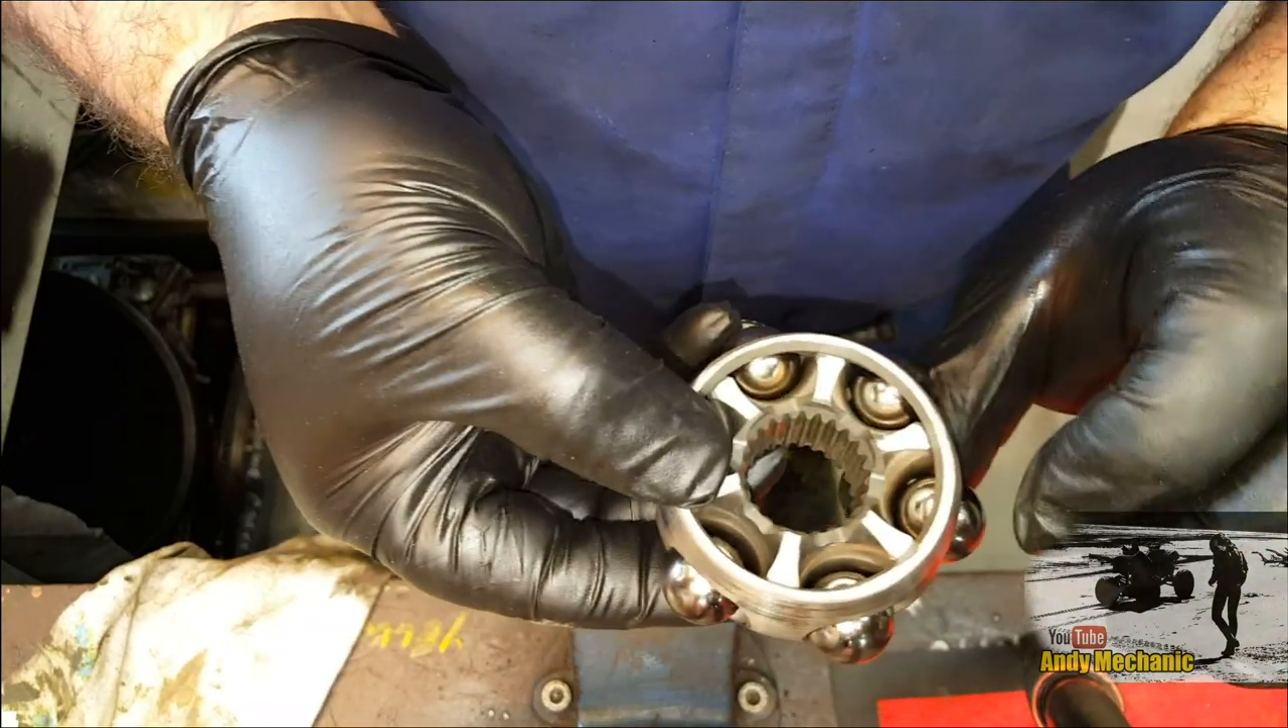We've got our little unit all built up.